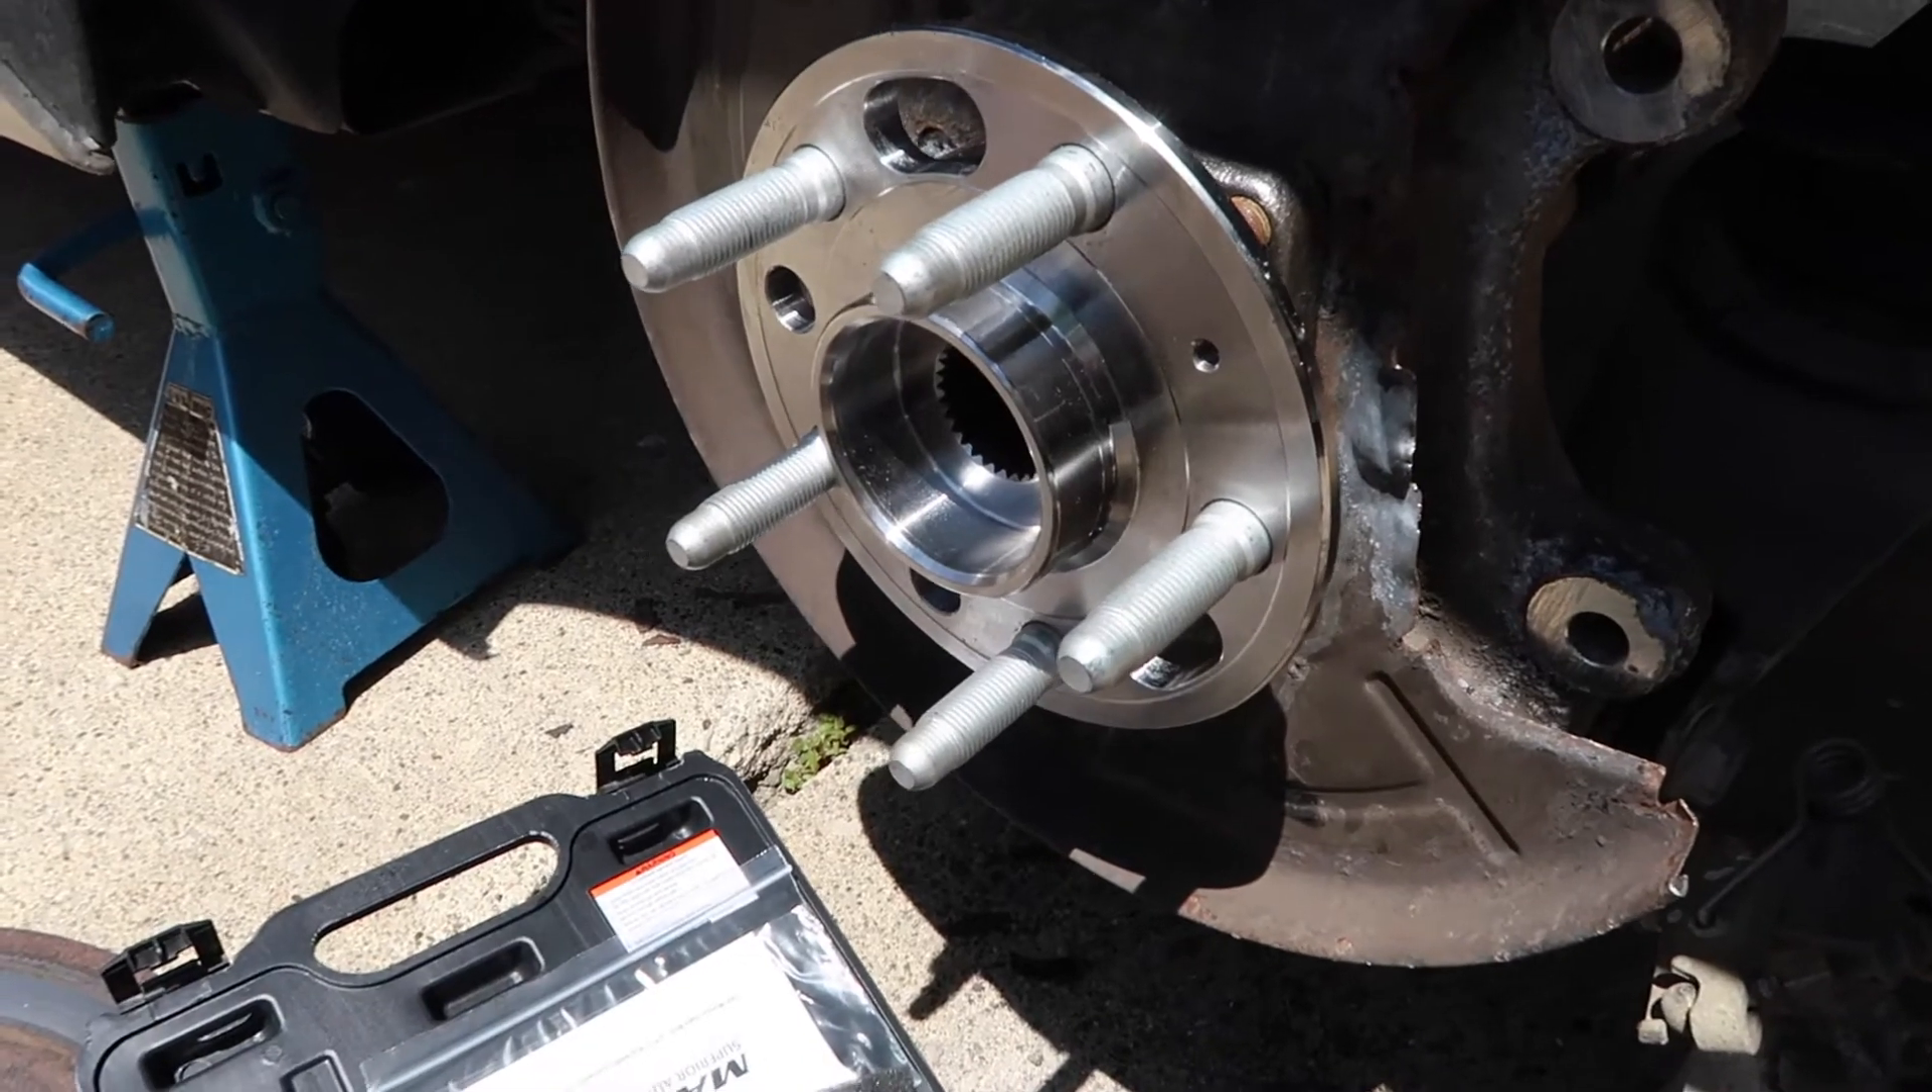We've got our brand new wheel bearing in there.